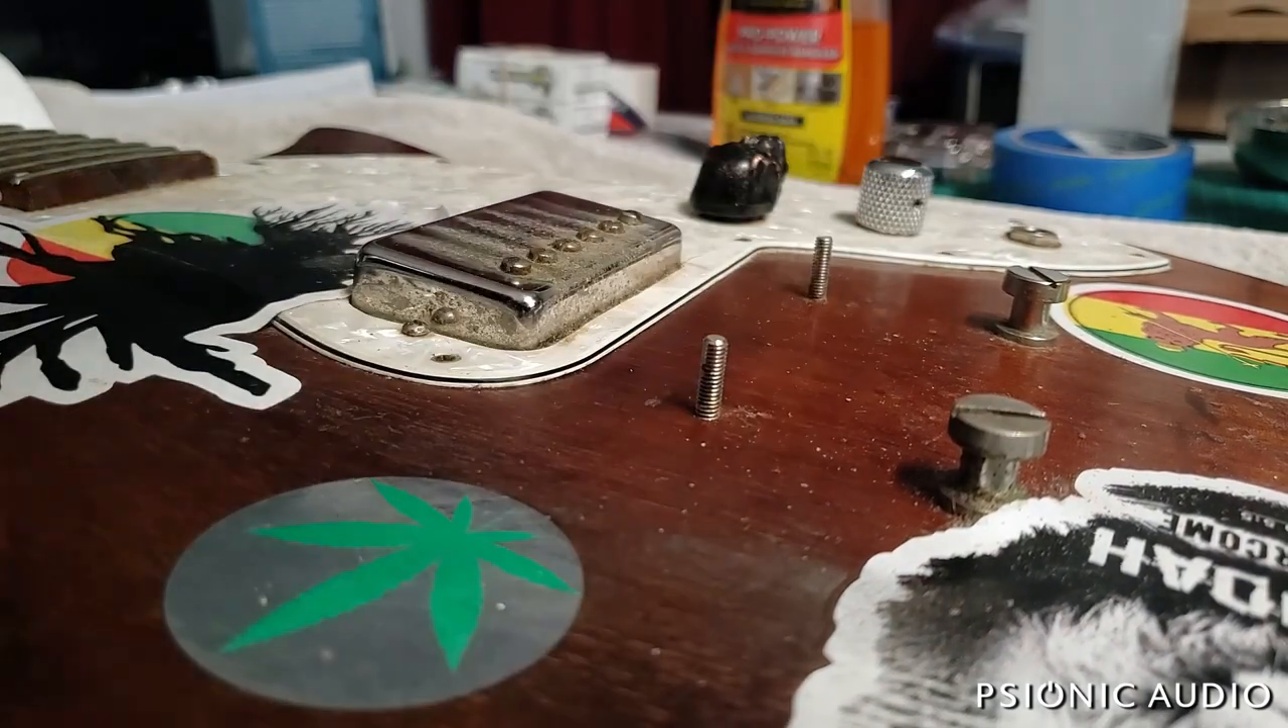So these studs are in the guitar and the threads are much cleaner.